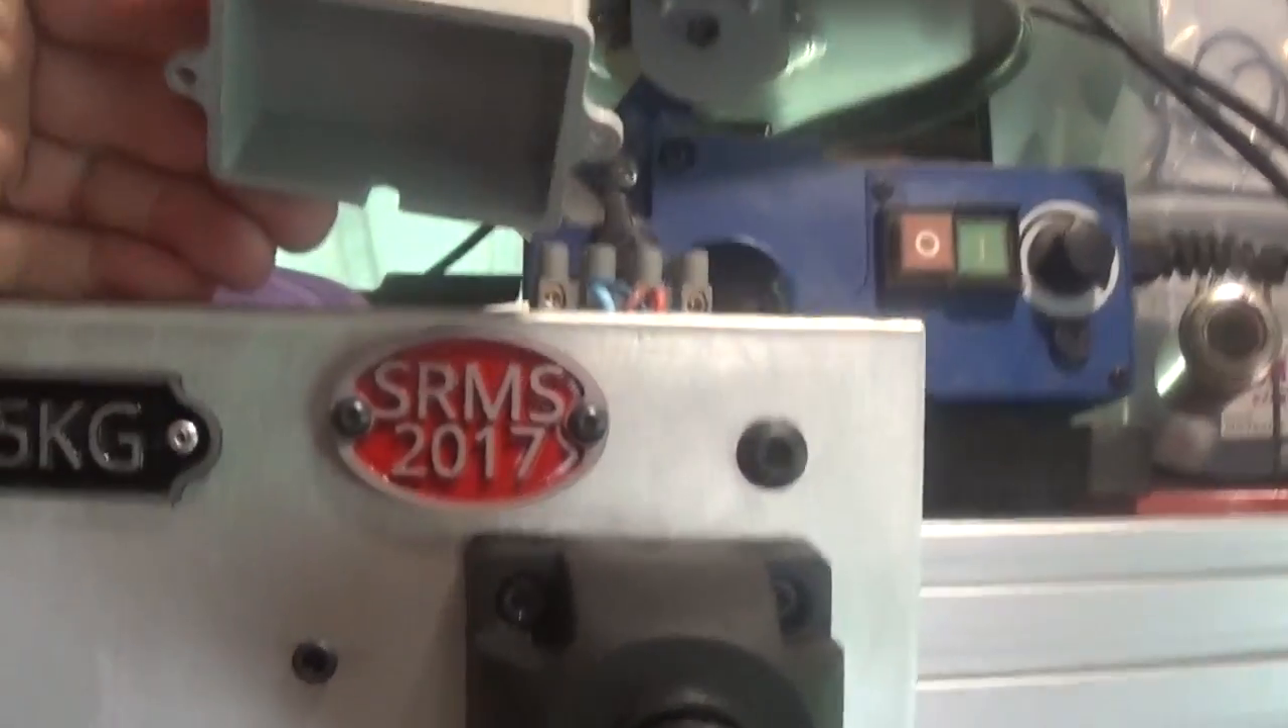That little junction box that we've printed. It hasn't been bolted on yet.